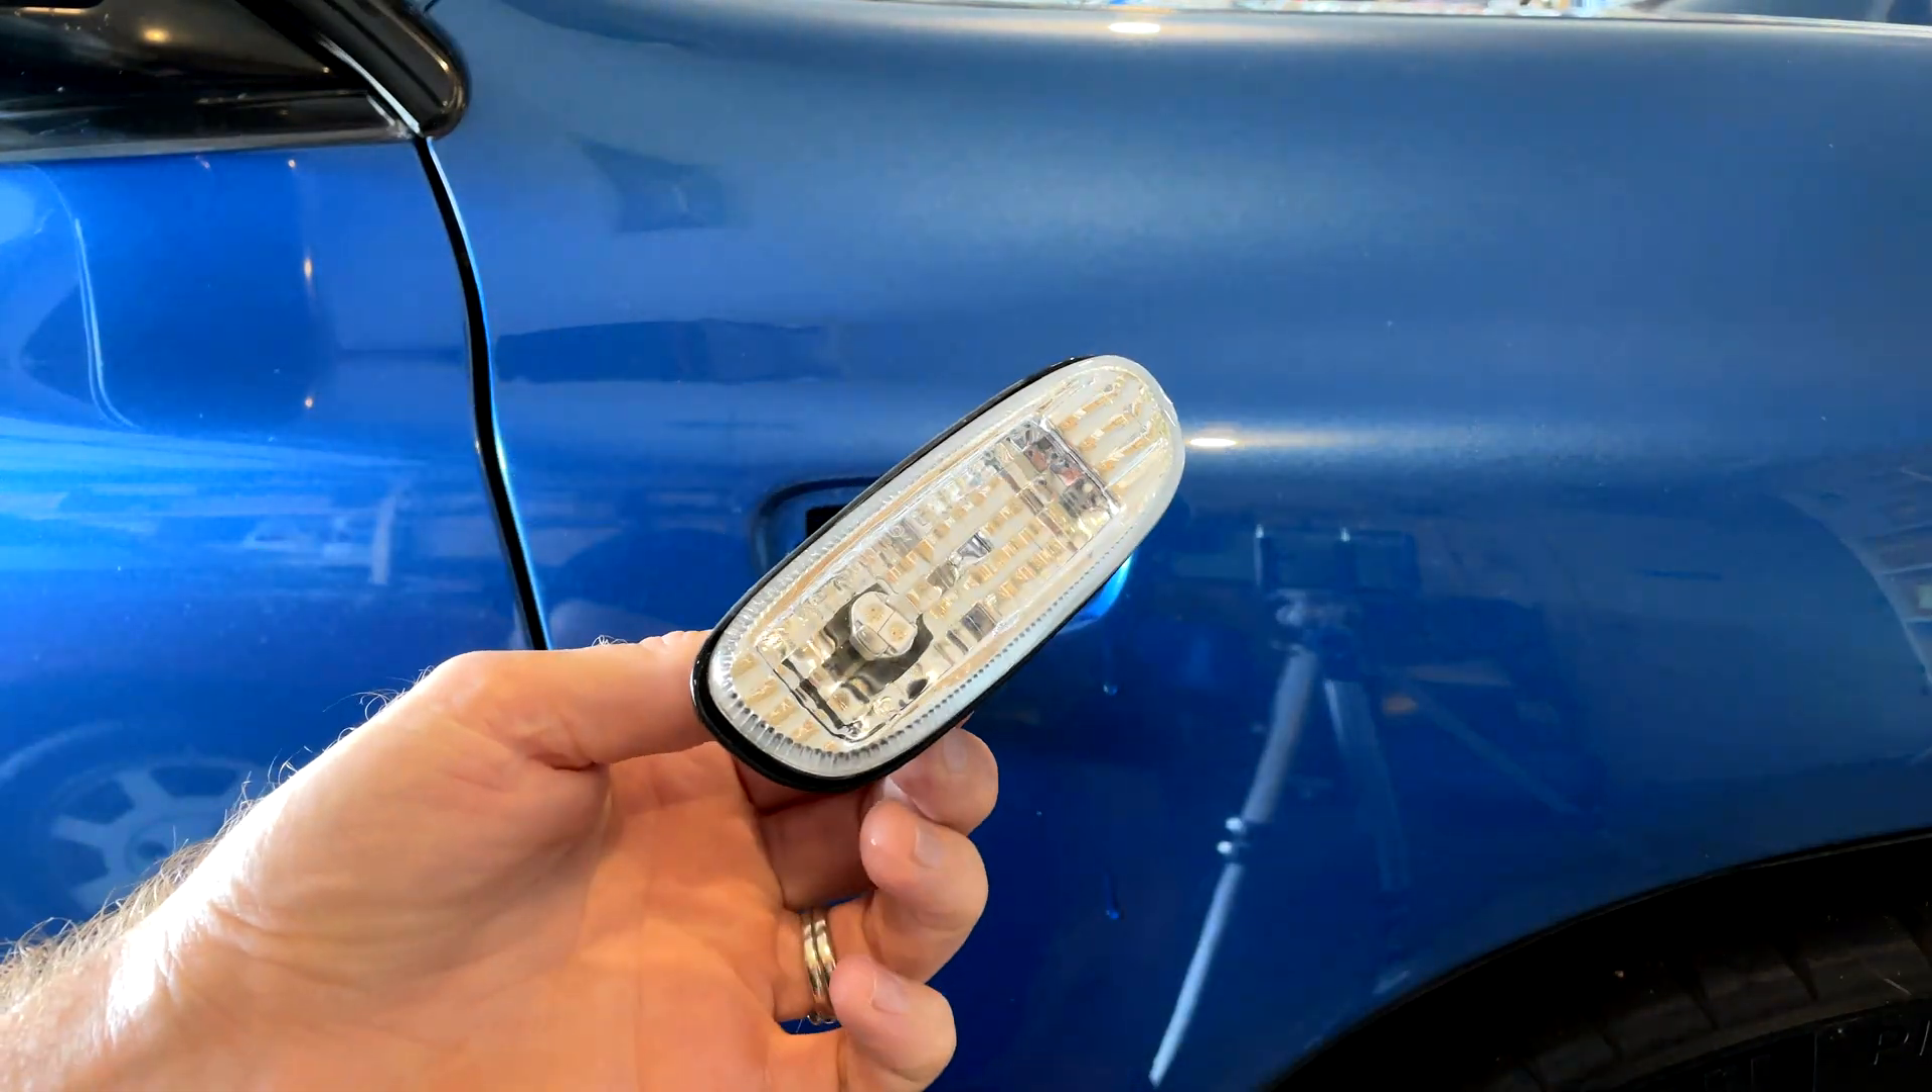And what we're going to do is we're going to unplug it like that and that's our complete lamp removed.